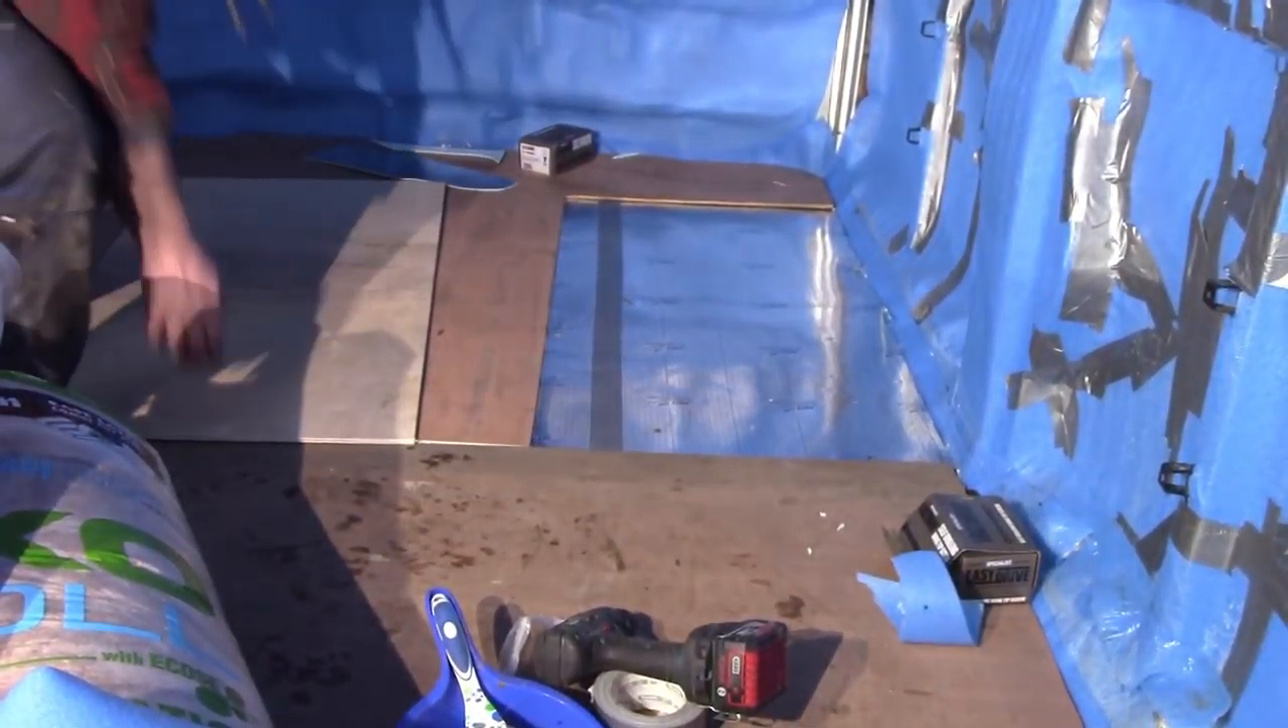Okay, so I'm just putting the last little bit of floor down now.